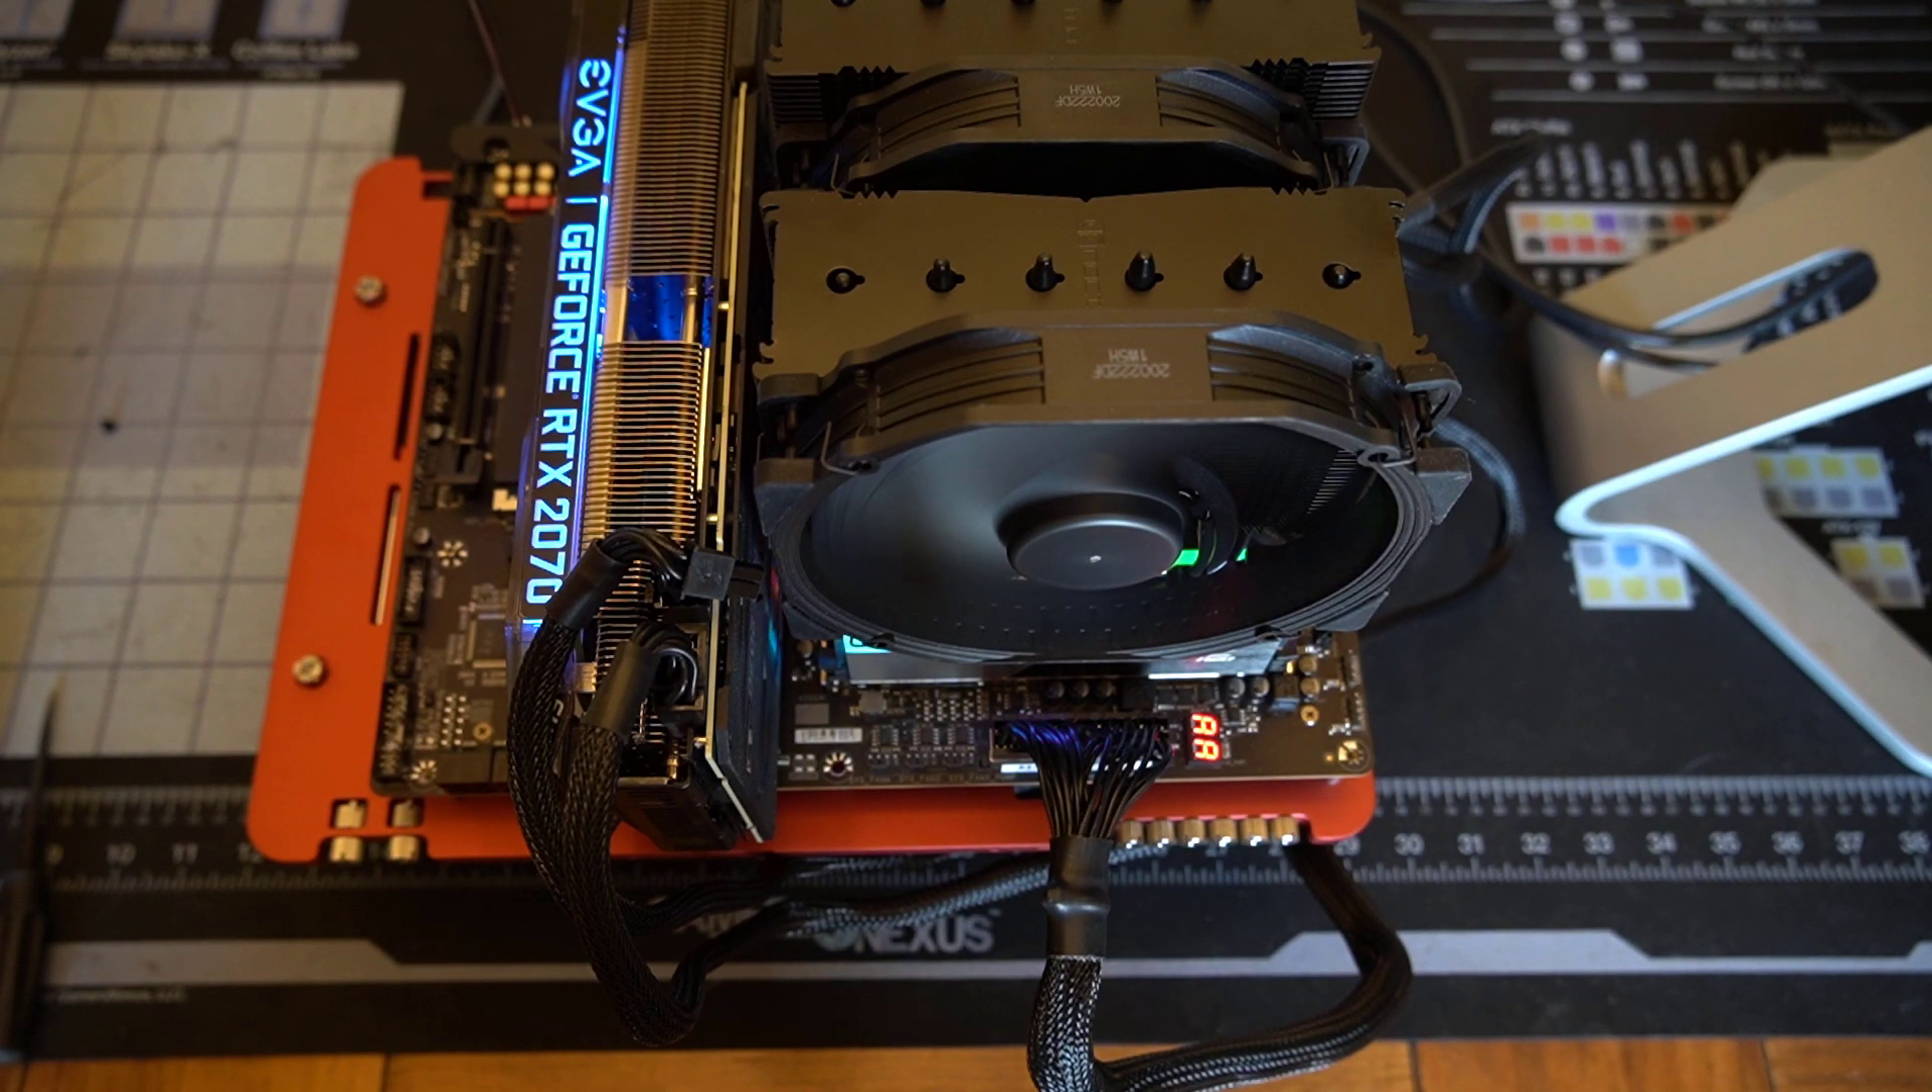Now I put the entire system together on the test bench.